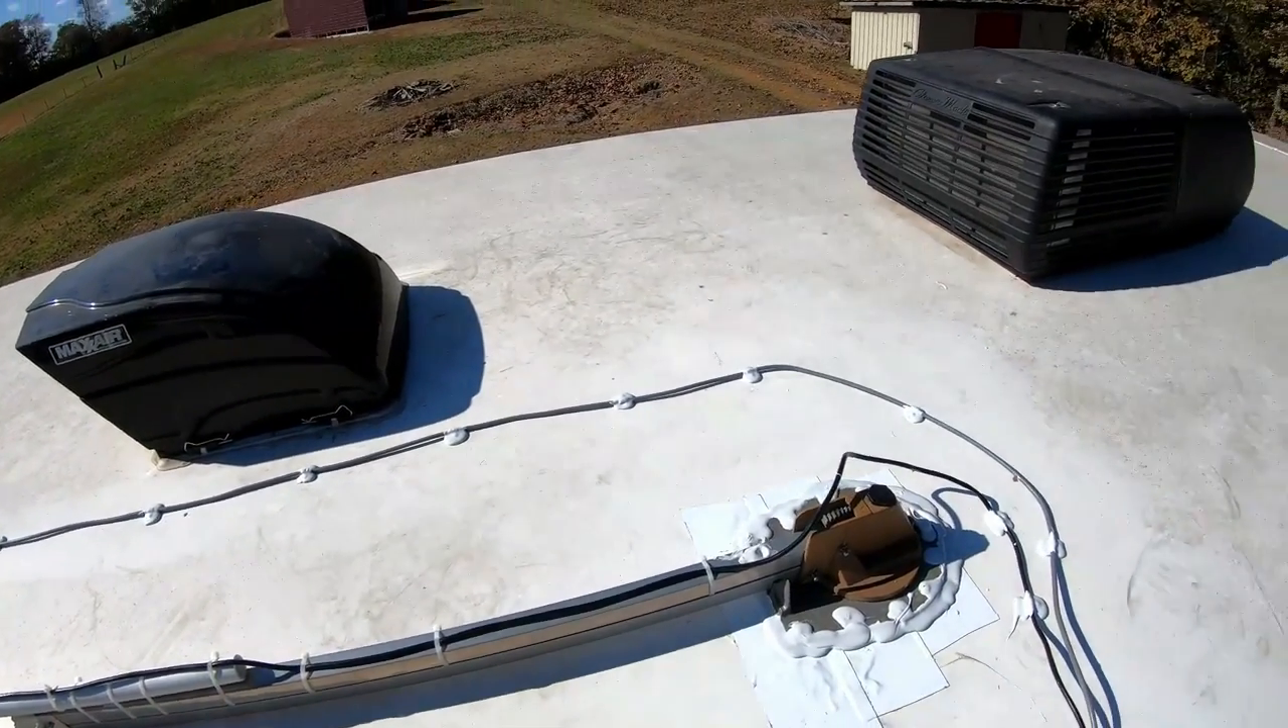It's all screwed down and glued and then our cable is all screwed down with cable straps and put some DICOR on it so they won't leak and then down into the cabinet there.